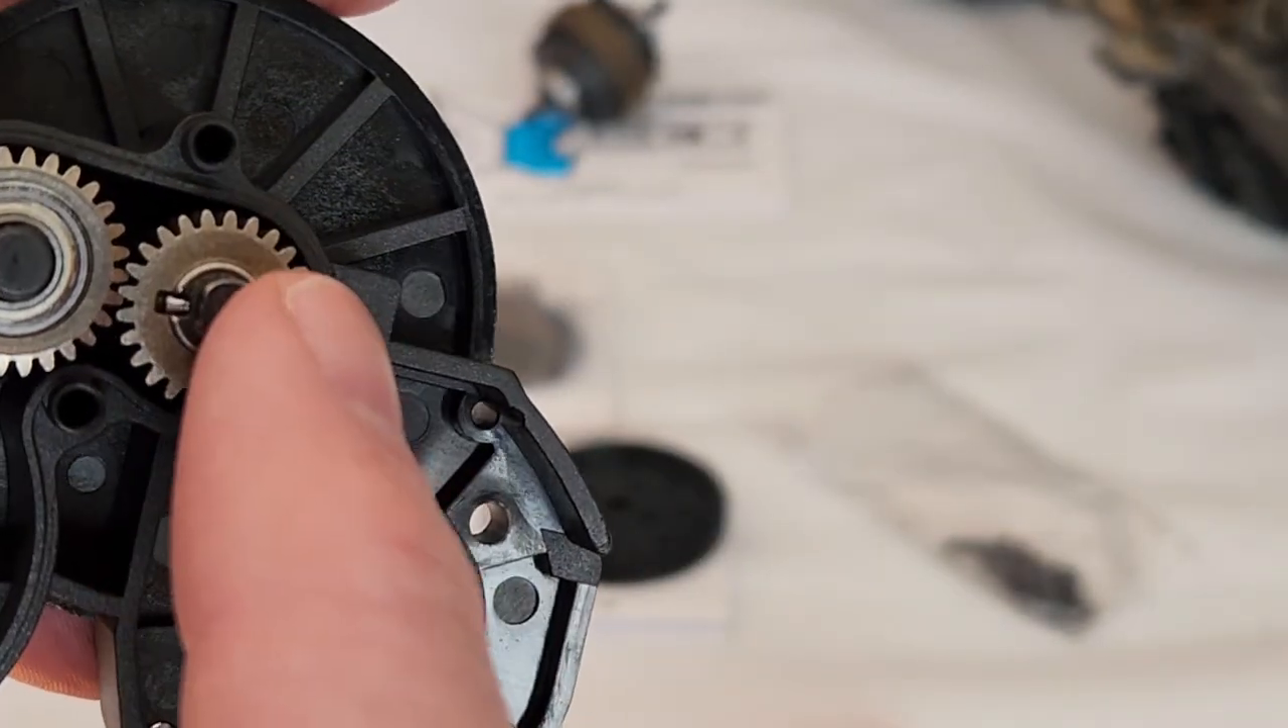Those two gears are nice and meshed everything is sitting correctly on this side.